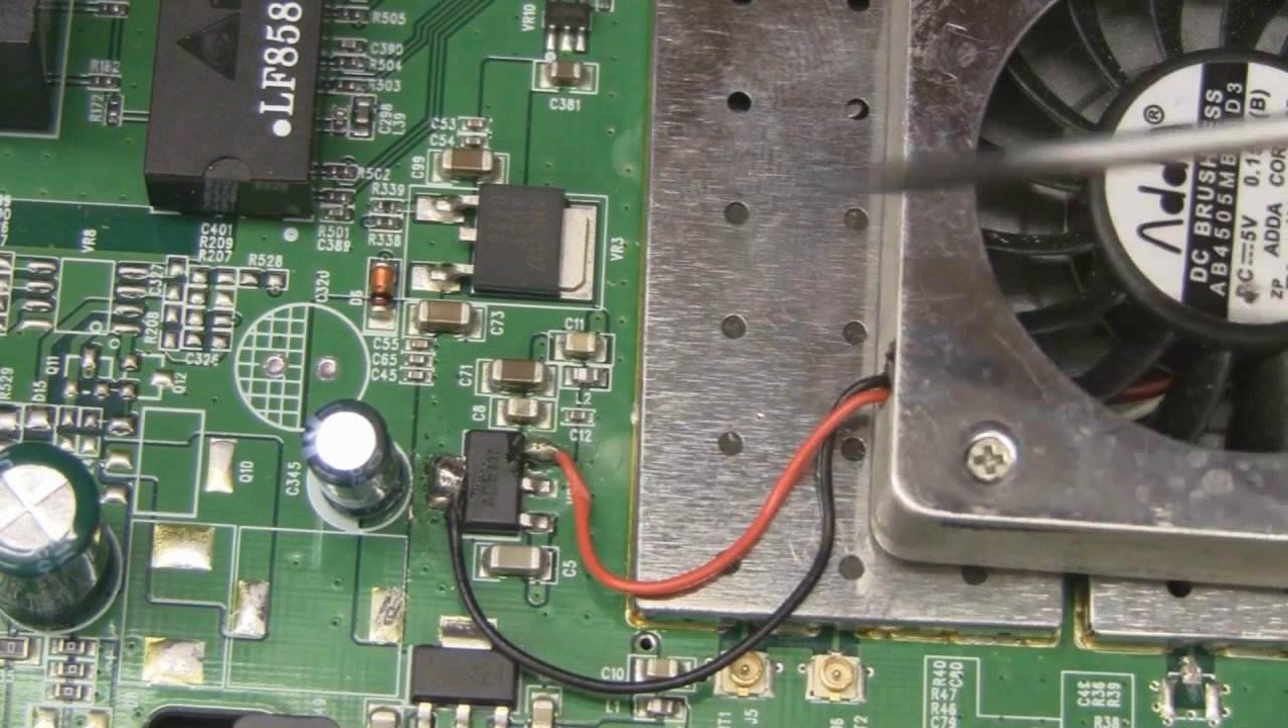So I've tied the fan in to this voltage regulator here that kicks out just under 3V so this 5V fan should now run a lot quieter and still give us some nice air flow over that heatsink.